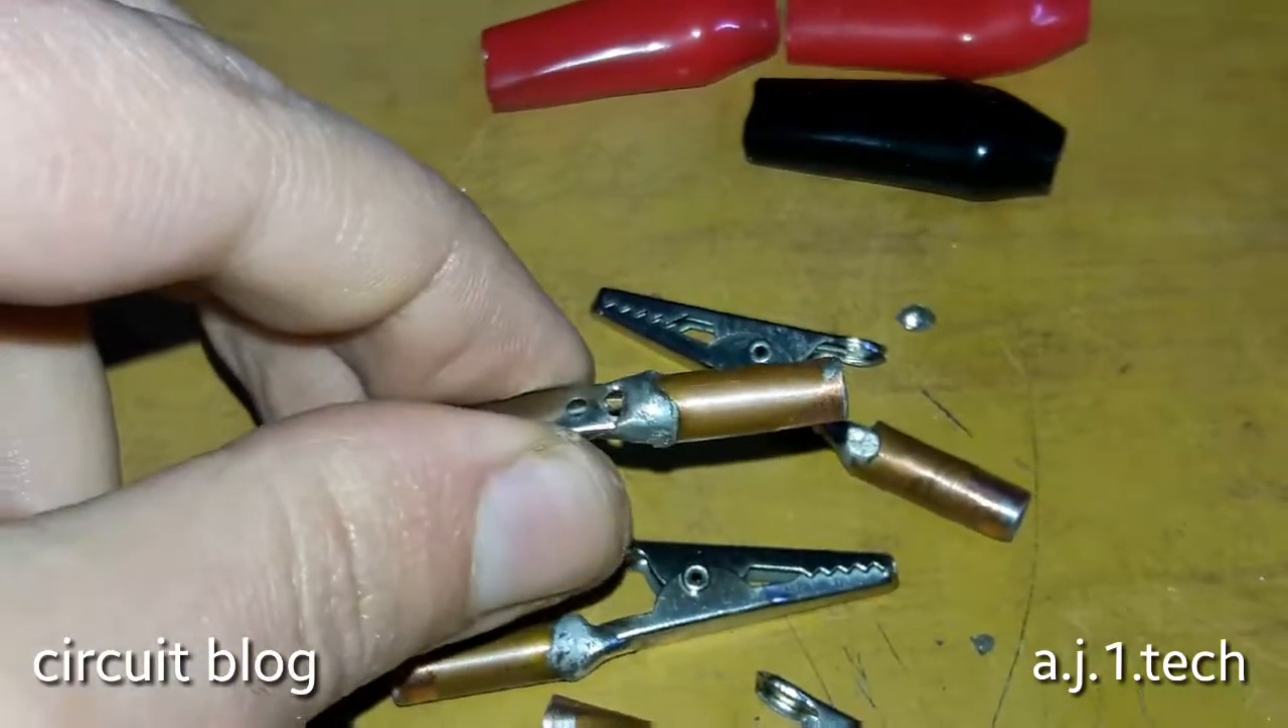I inserted the copper tubing or the alligator clip wire side inside of the copper tubing and I solder it all around.